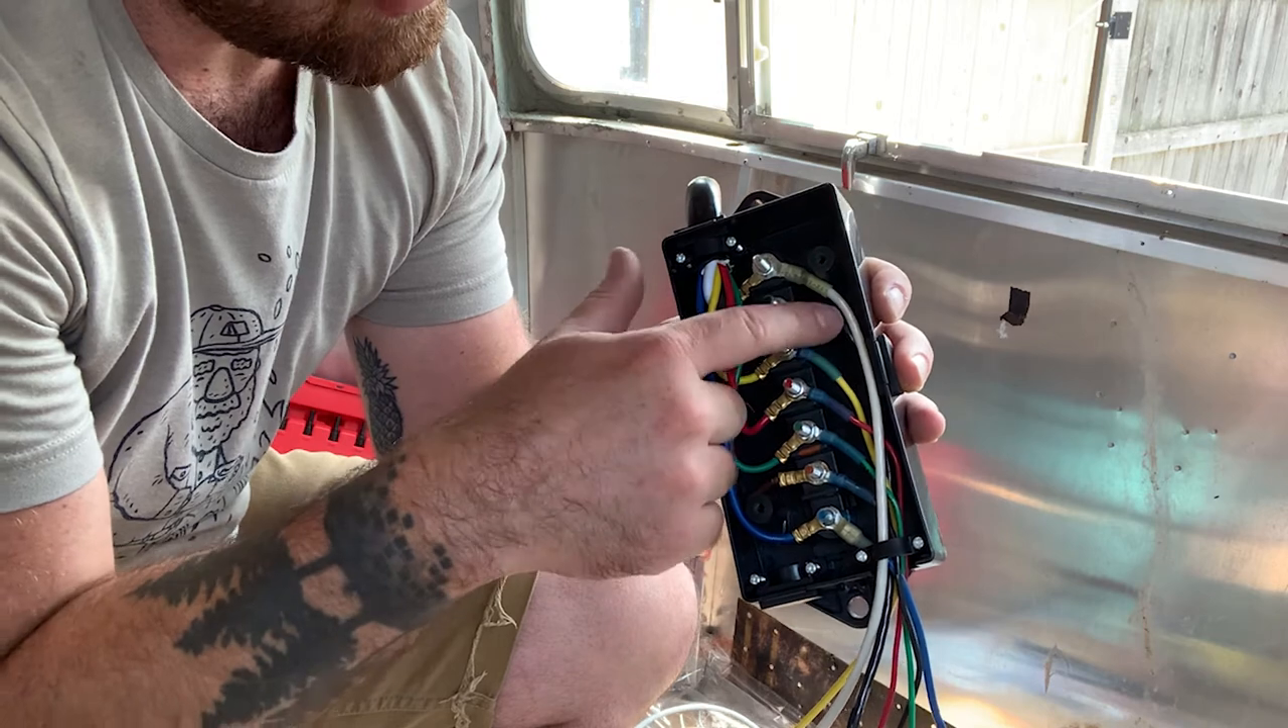Okay so here we have it everything's connected to the junction box with all the wires shrink wrapped and all connected.